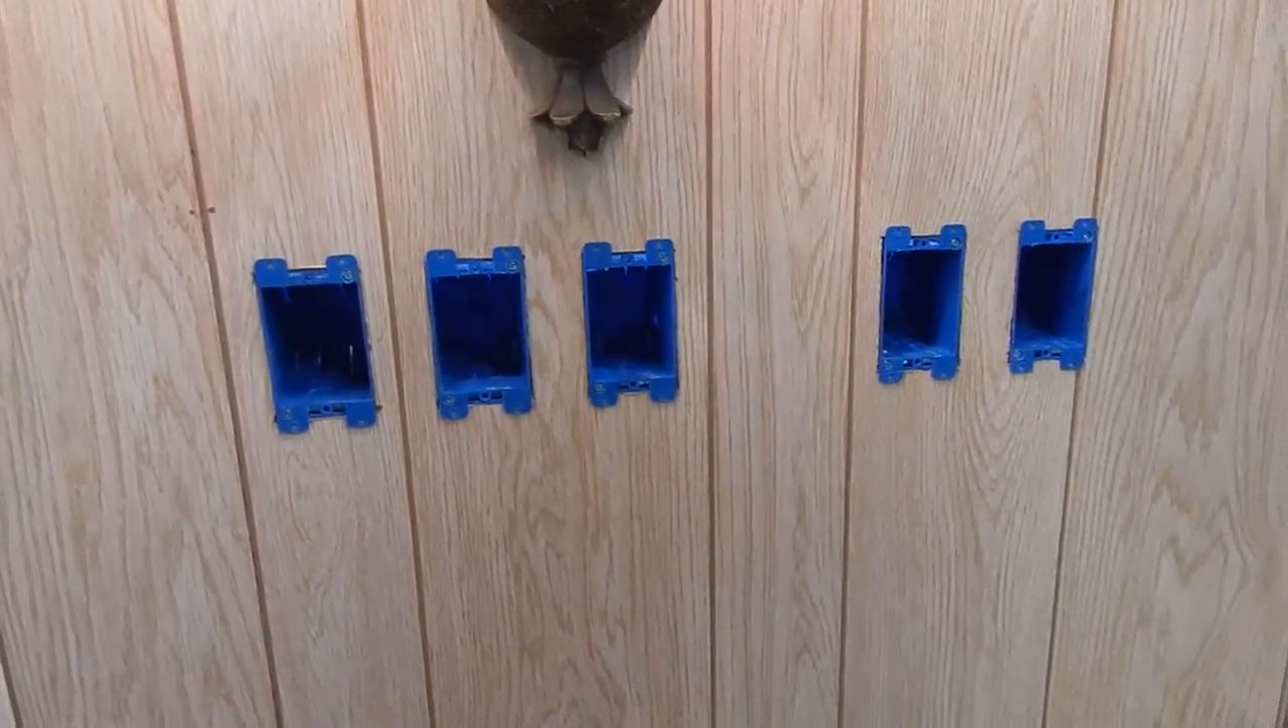So I've been making some progress here, I'm not going to have time to finish this end tonight, but I do have the boxes in the wall.